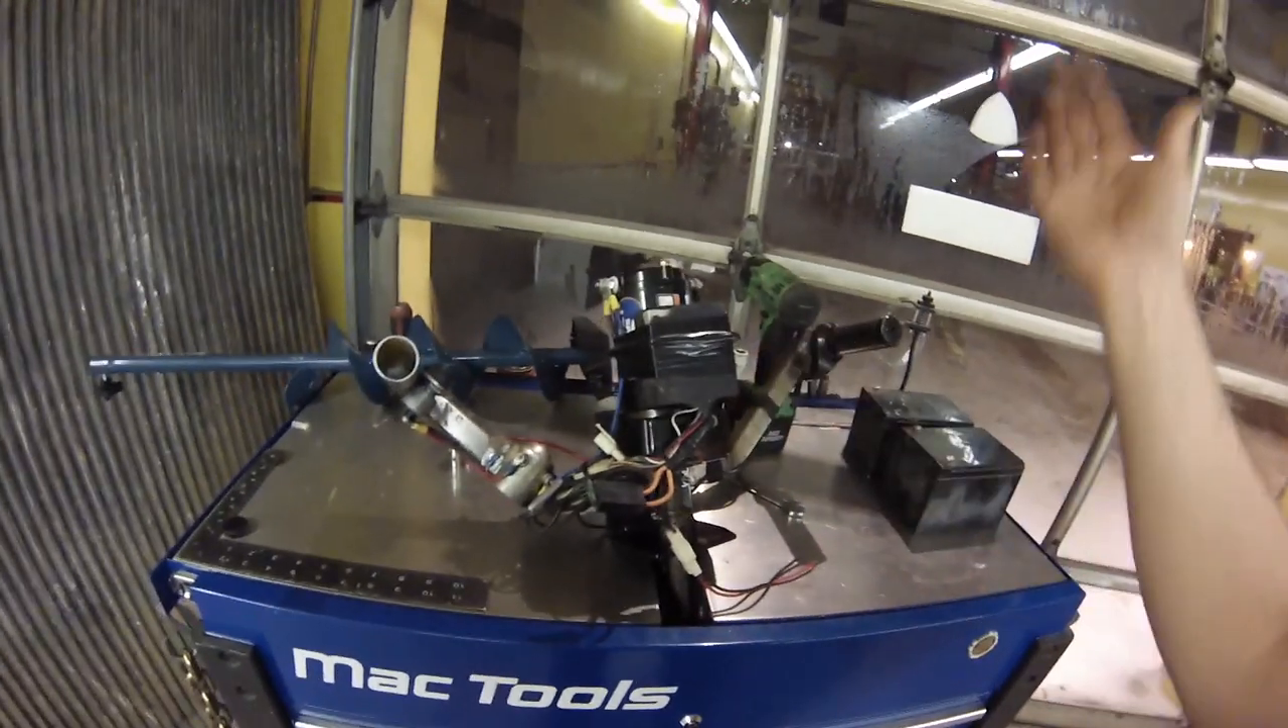So the last thing I've got to do is mount my batteries somewhere.